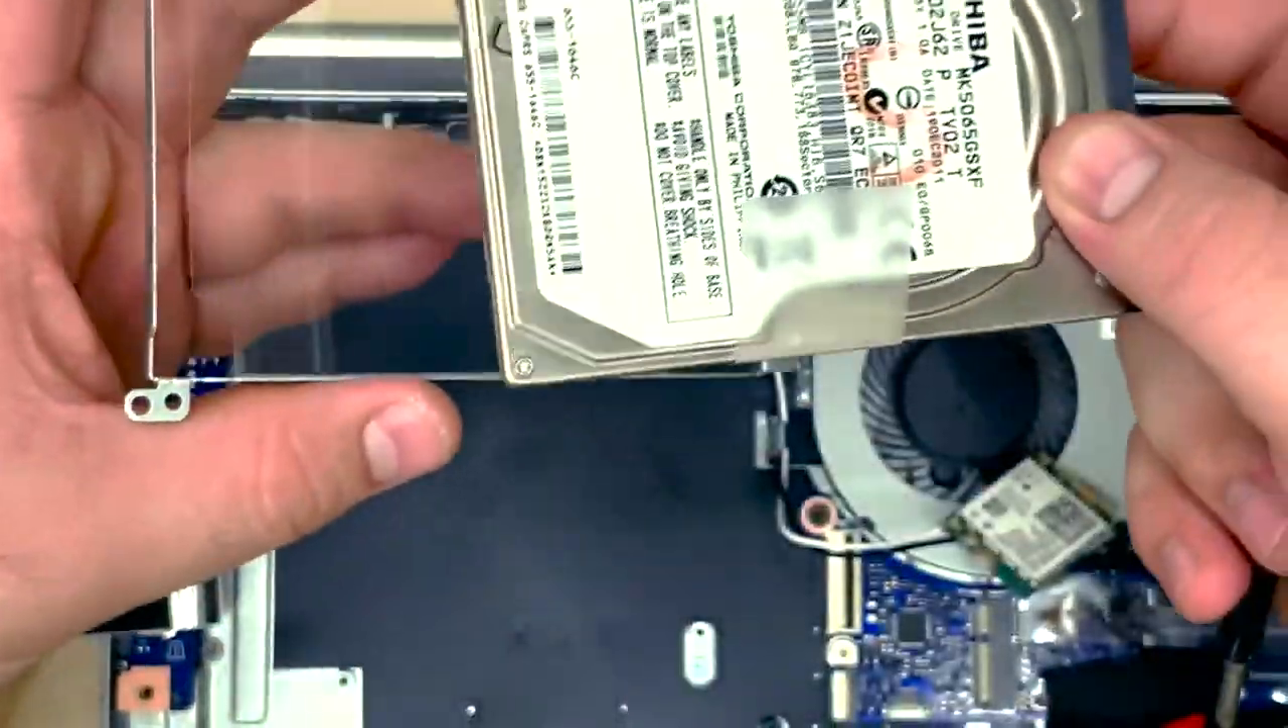Now, so with this bracket, I haven't actually screwed this hard drive in.